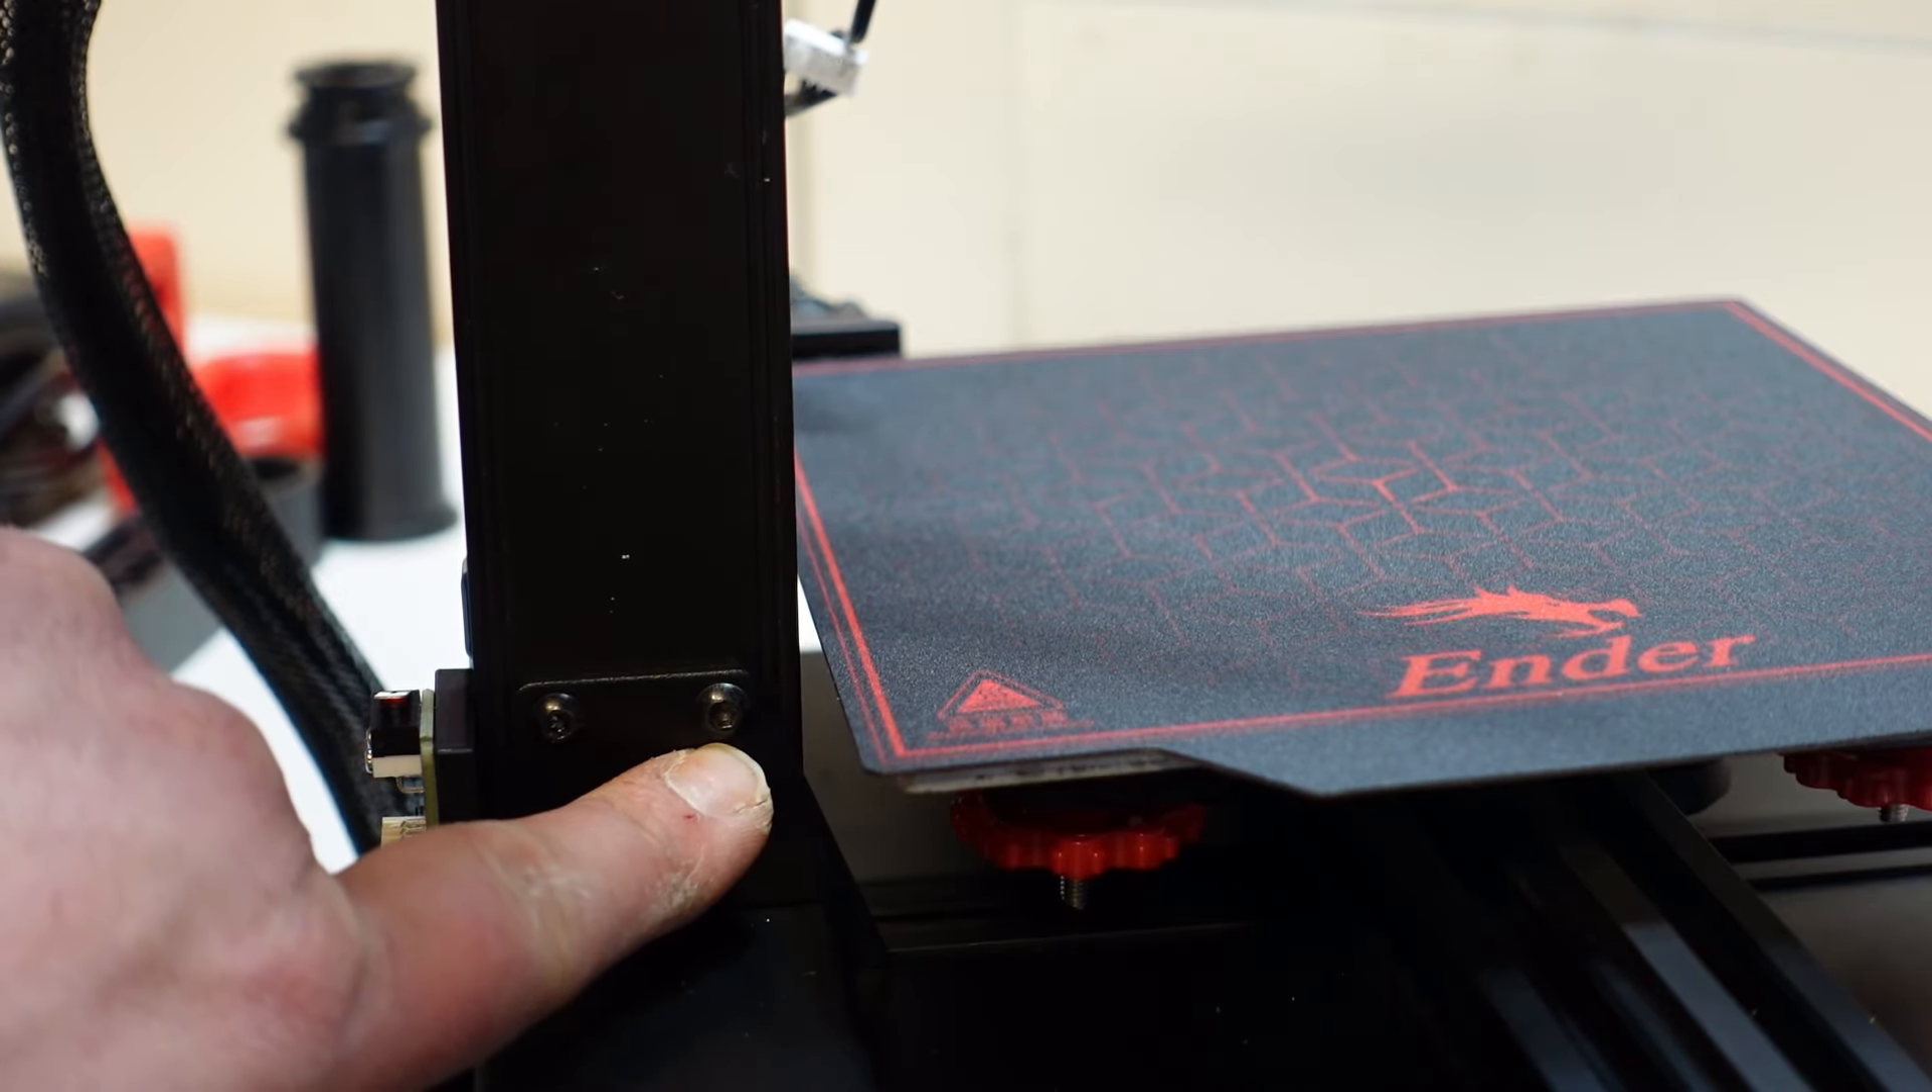We've got our two m4 by 16s screwed up into place.